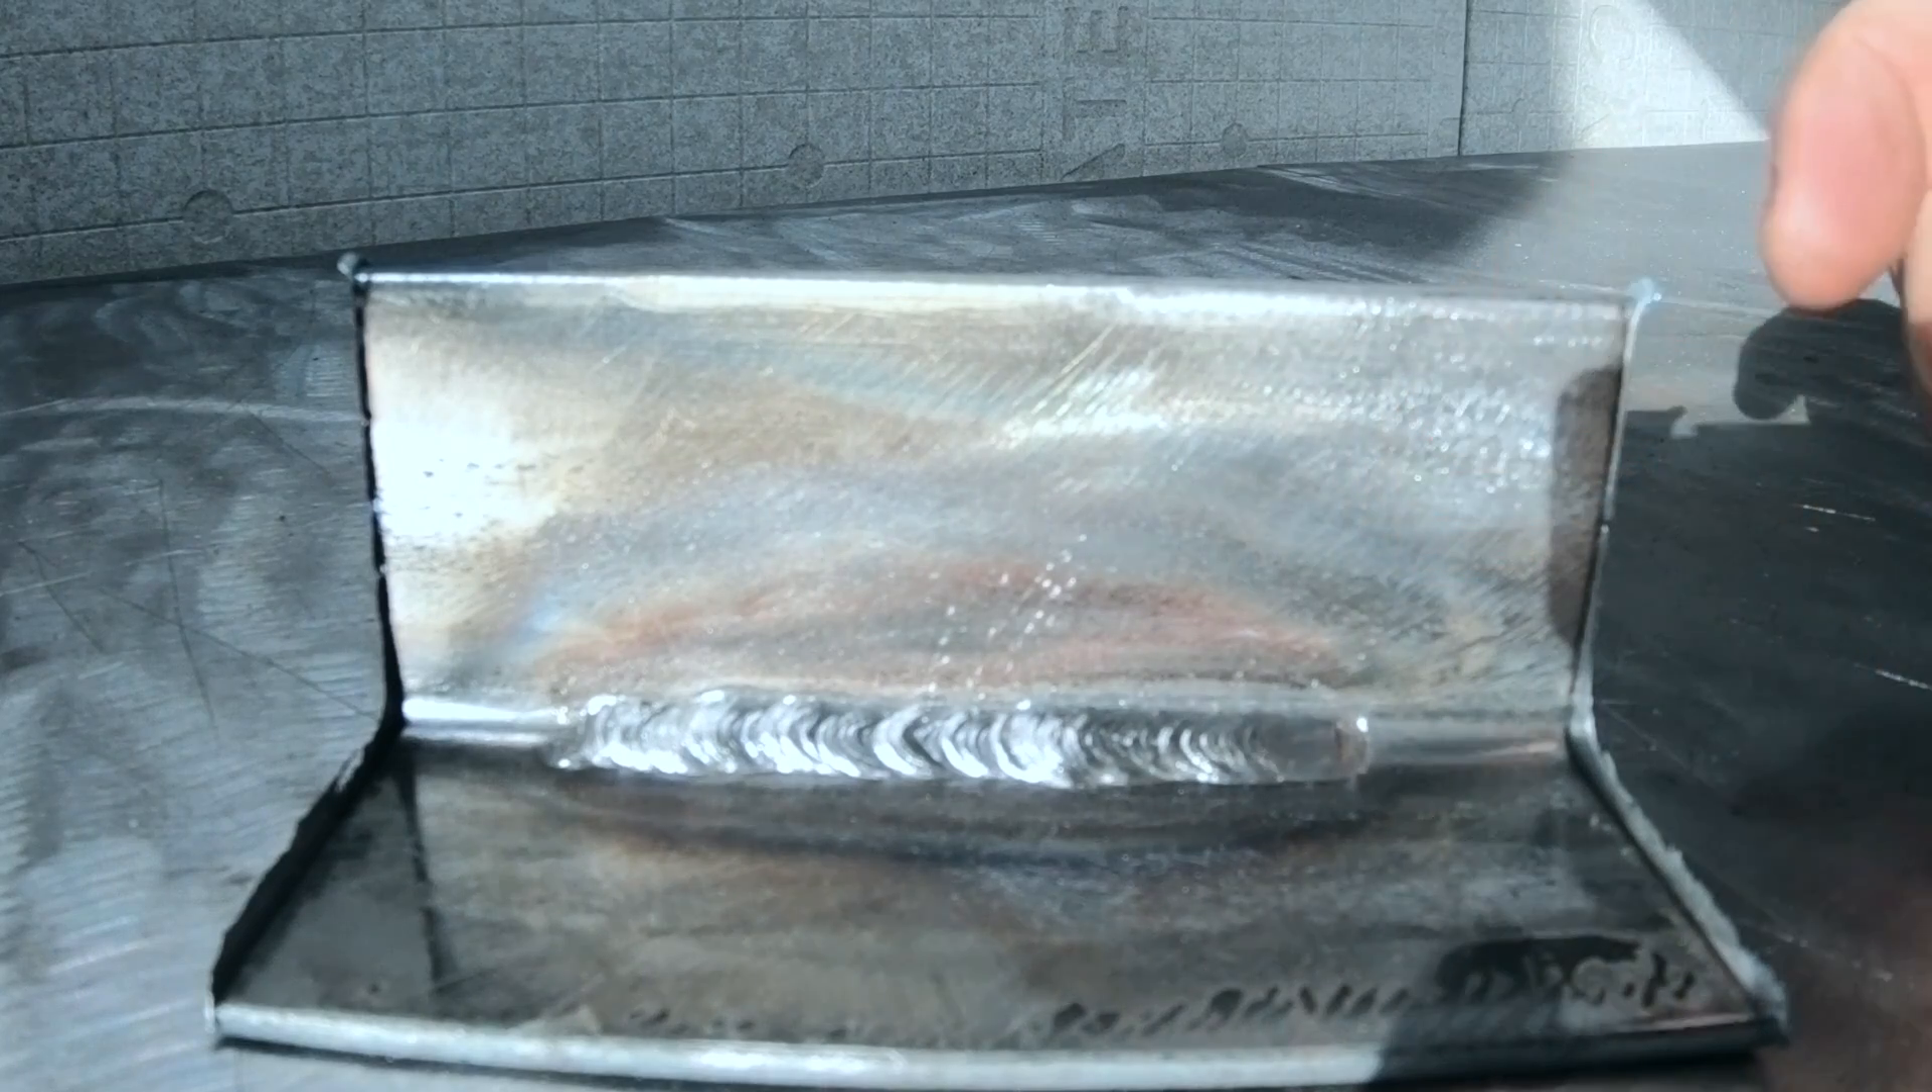Here we are with our completed stick weld.